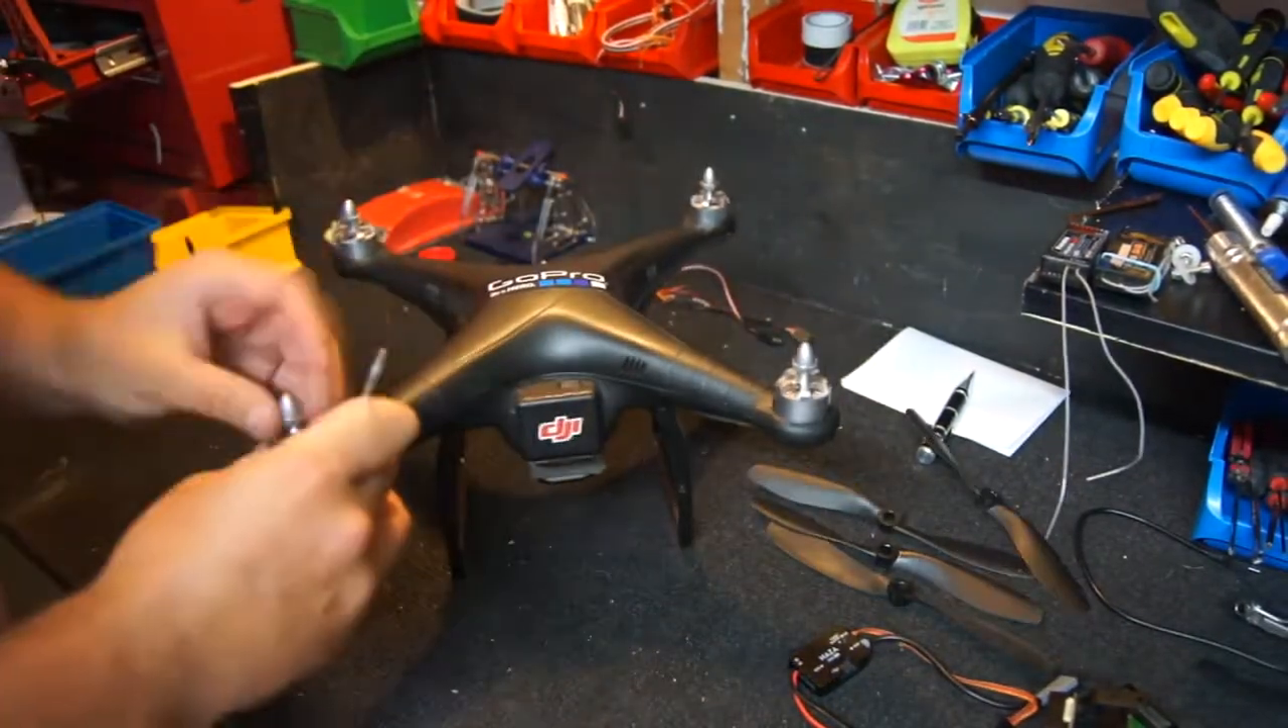Ok first step let's remove all the props ok that's done.